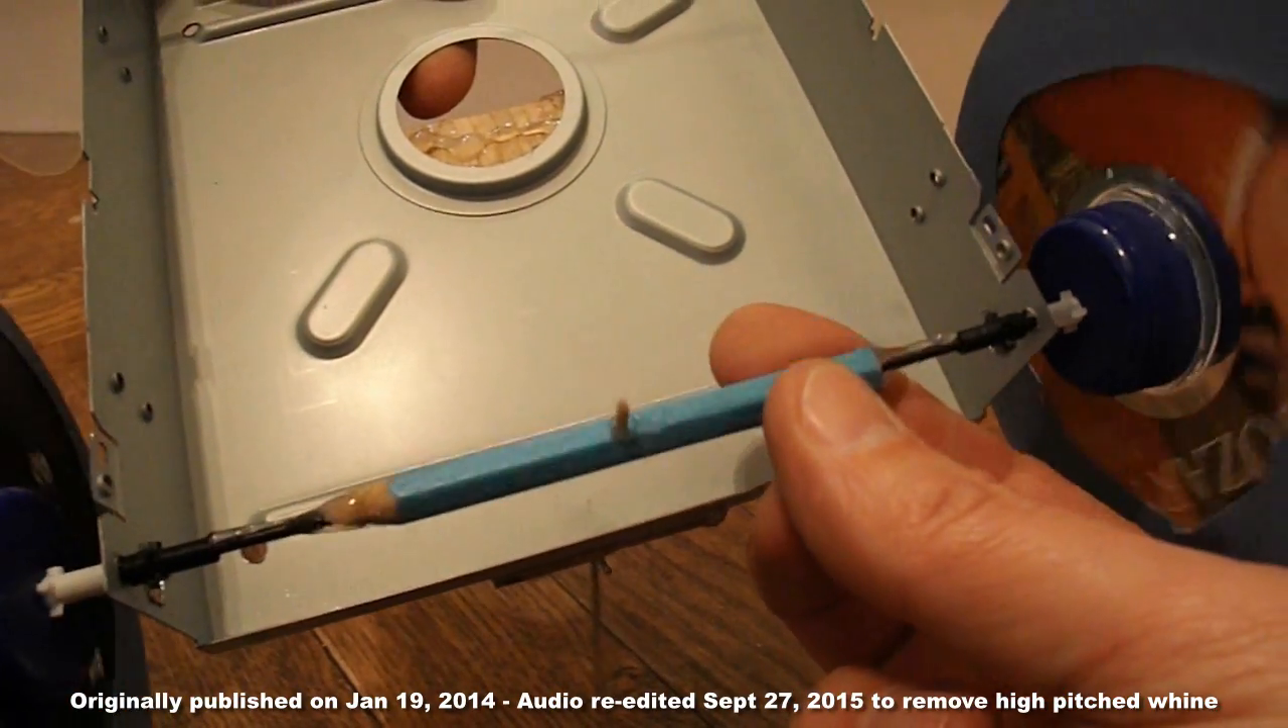On the back axle, that's actually a pencil that the lead has slipped out of. So it's a hollow pencil. So I've just hot glued that over the back axle.